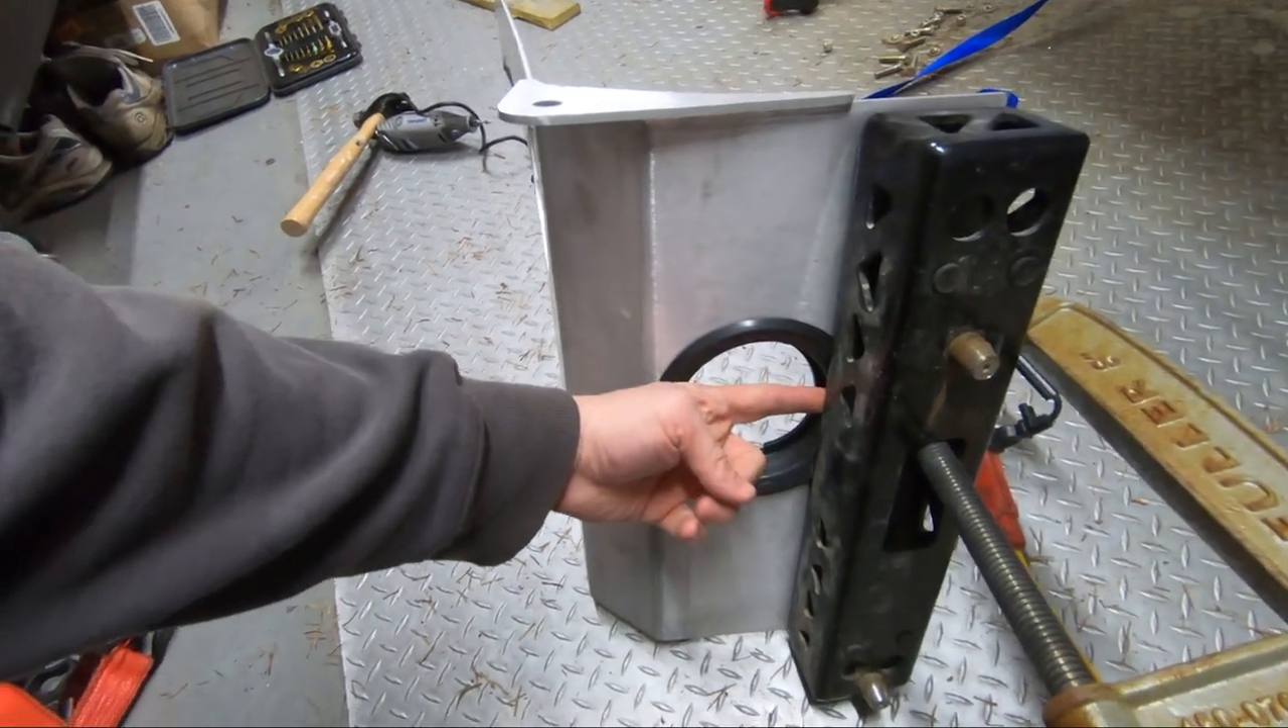With the Poison Spider latch plate, I've lined it up to the holes and it actually covers part of the taillight.